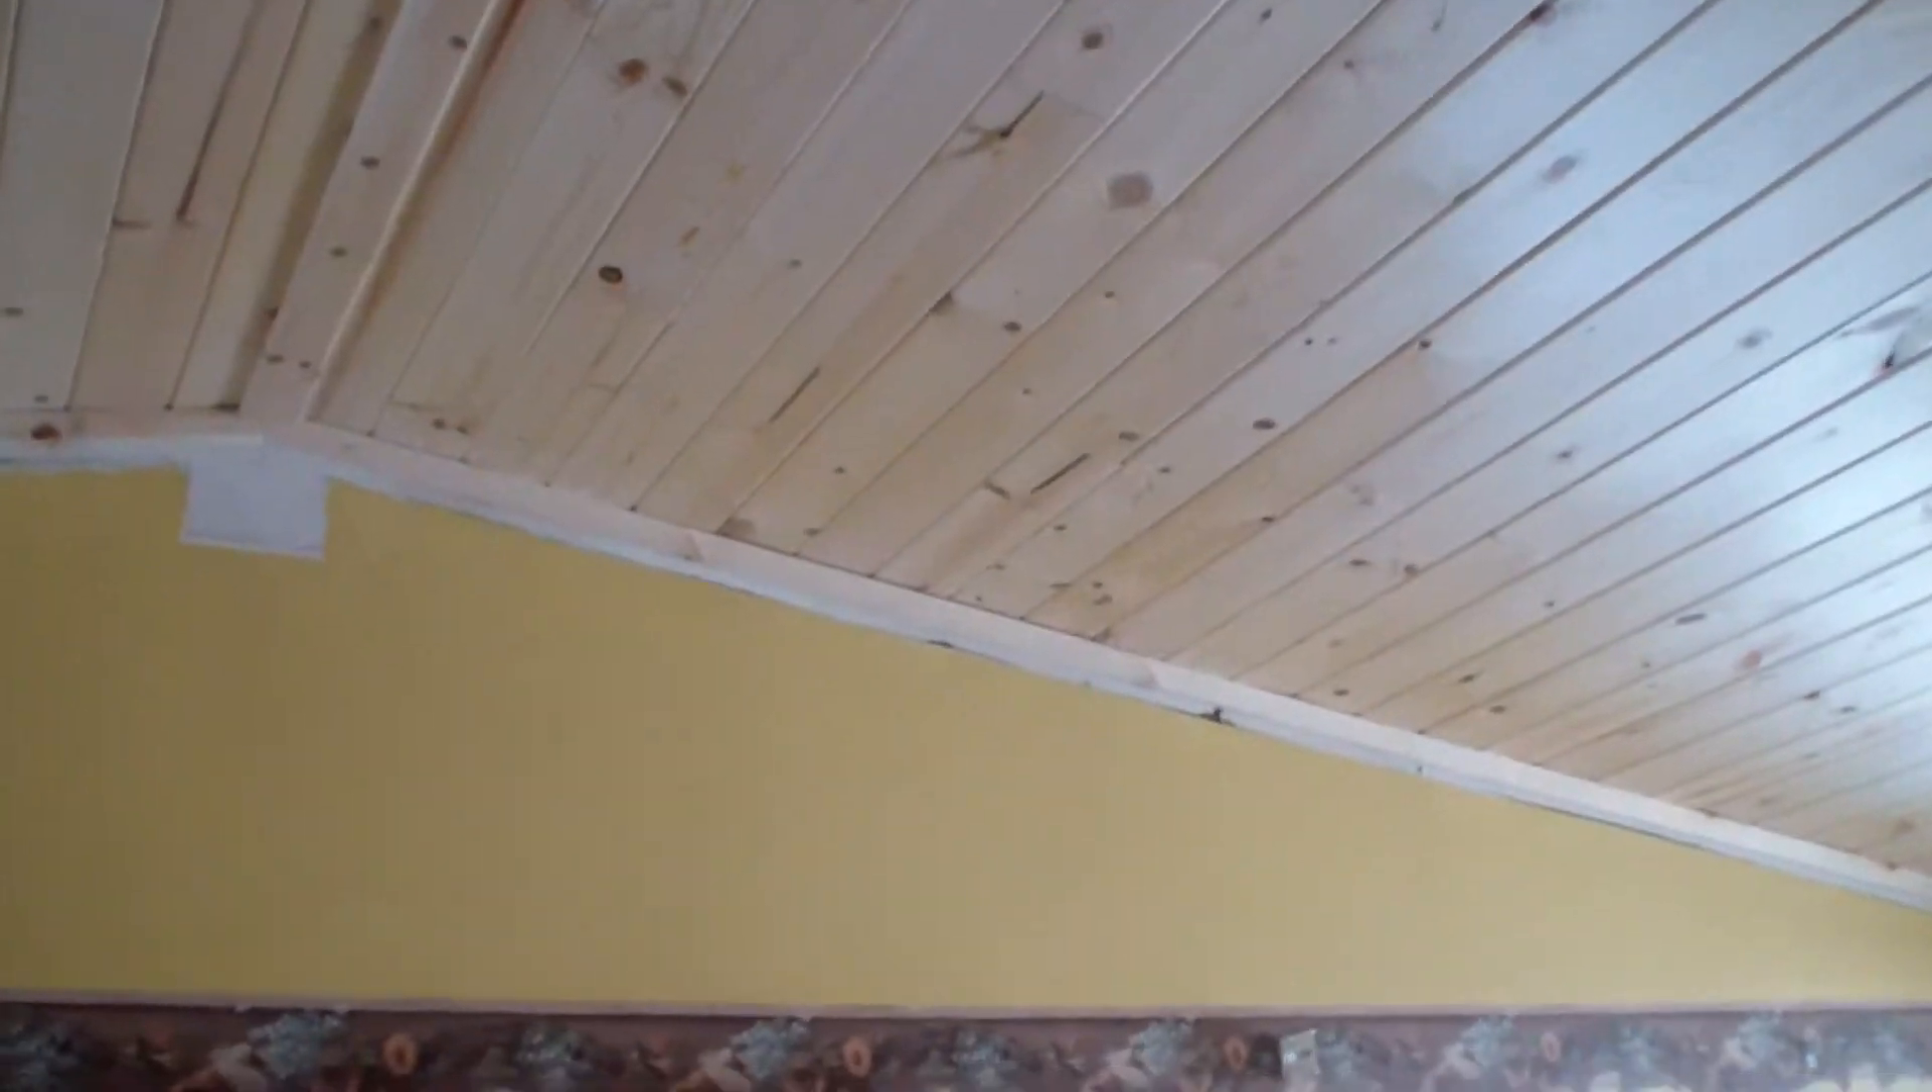The ceiling's installed, tongue and groove pine with a nice Sherwin -Williams water -based clear satin finish, polyurethane. Ceiling's done, trim's done.